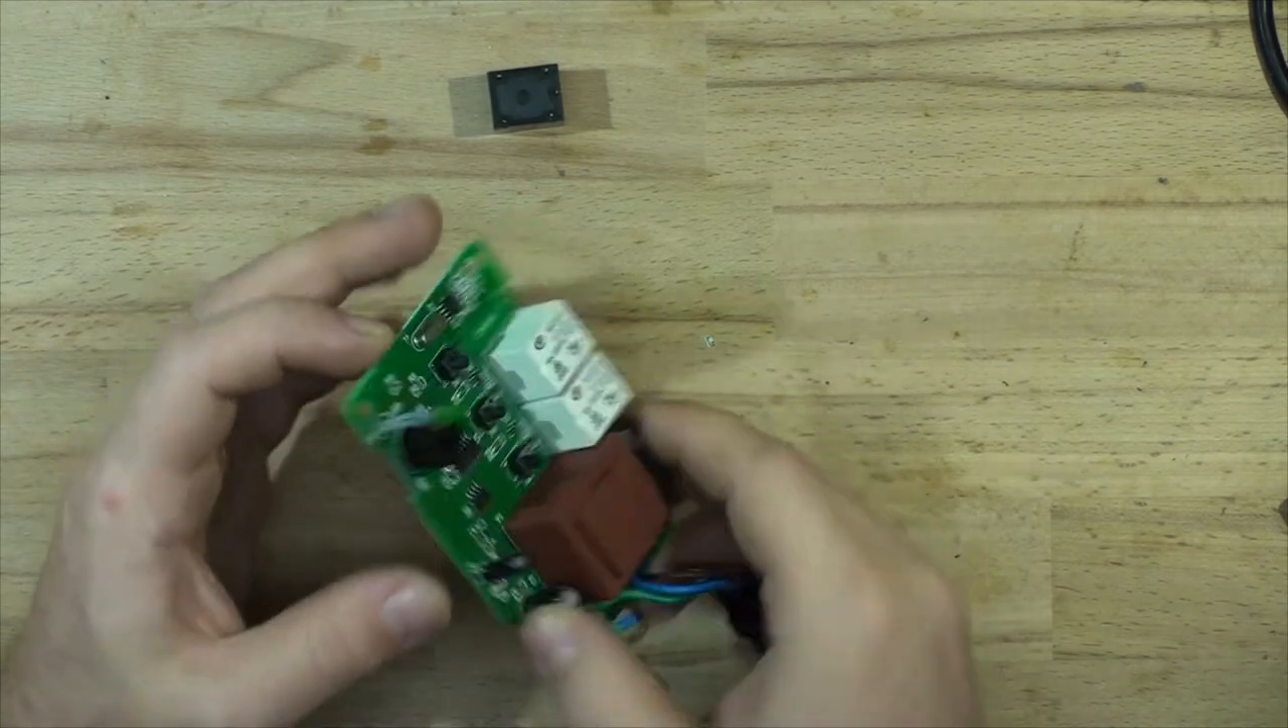The new relays are in, sitting there nicely and great.